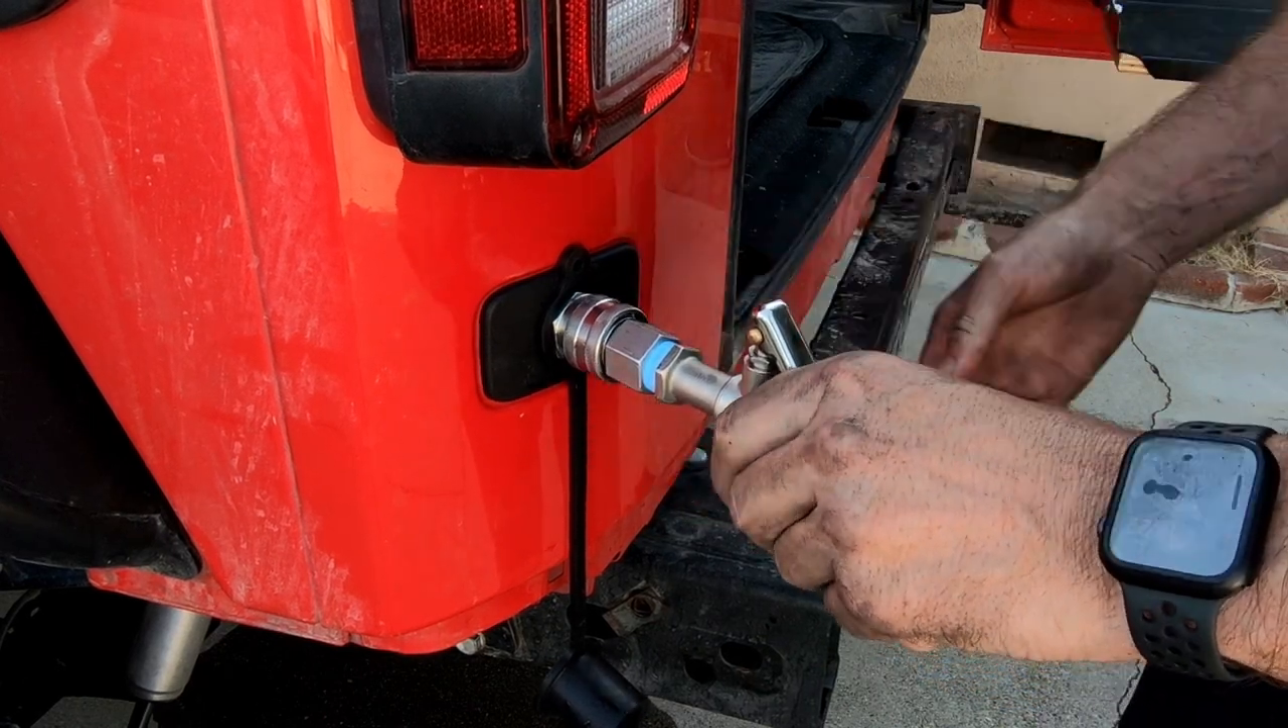Well, here we have our finished product. I think it's a pretty clean install. You can see where we used to have a license plate delete. Now we have a water quick disconnect.